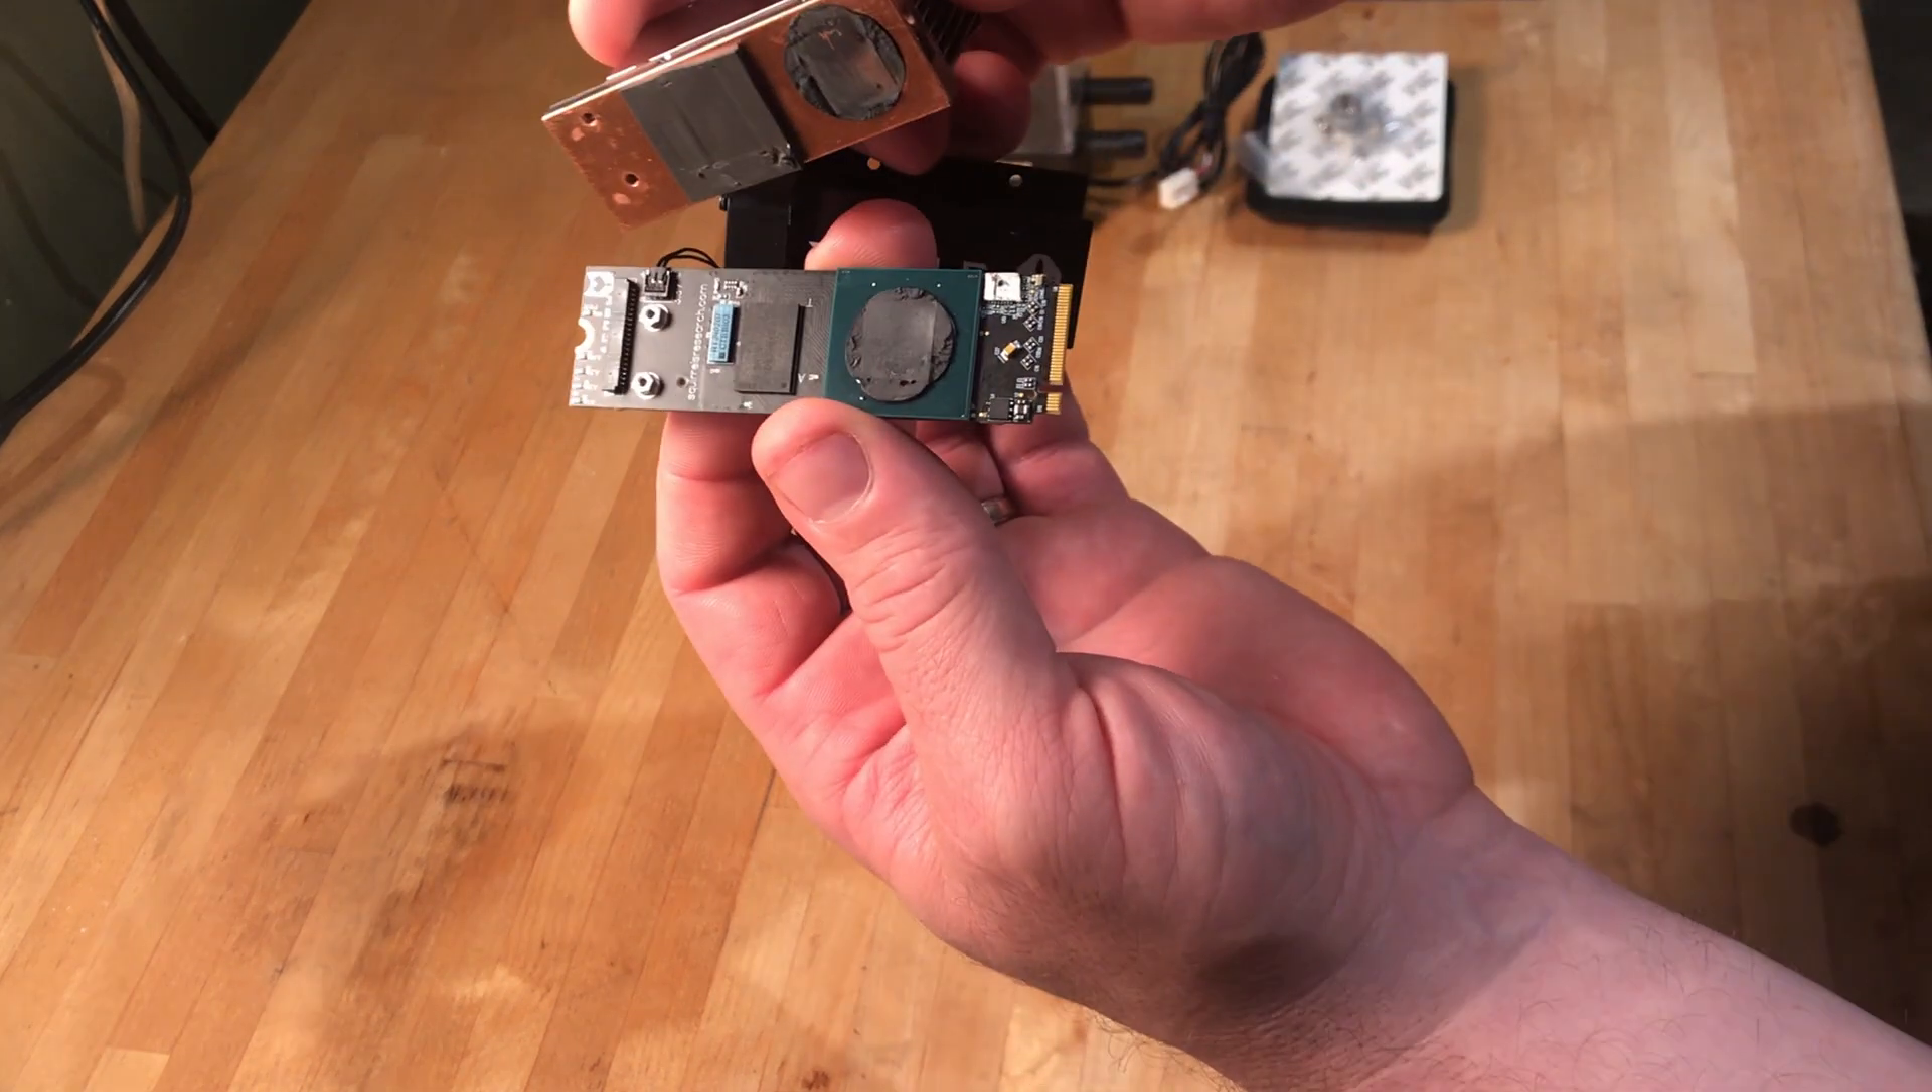So, as you can see, we have the copper heat sink and such off of the actual FPGA.